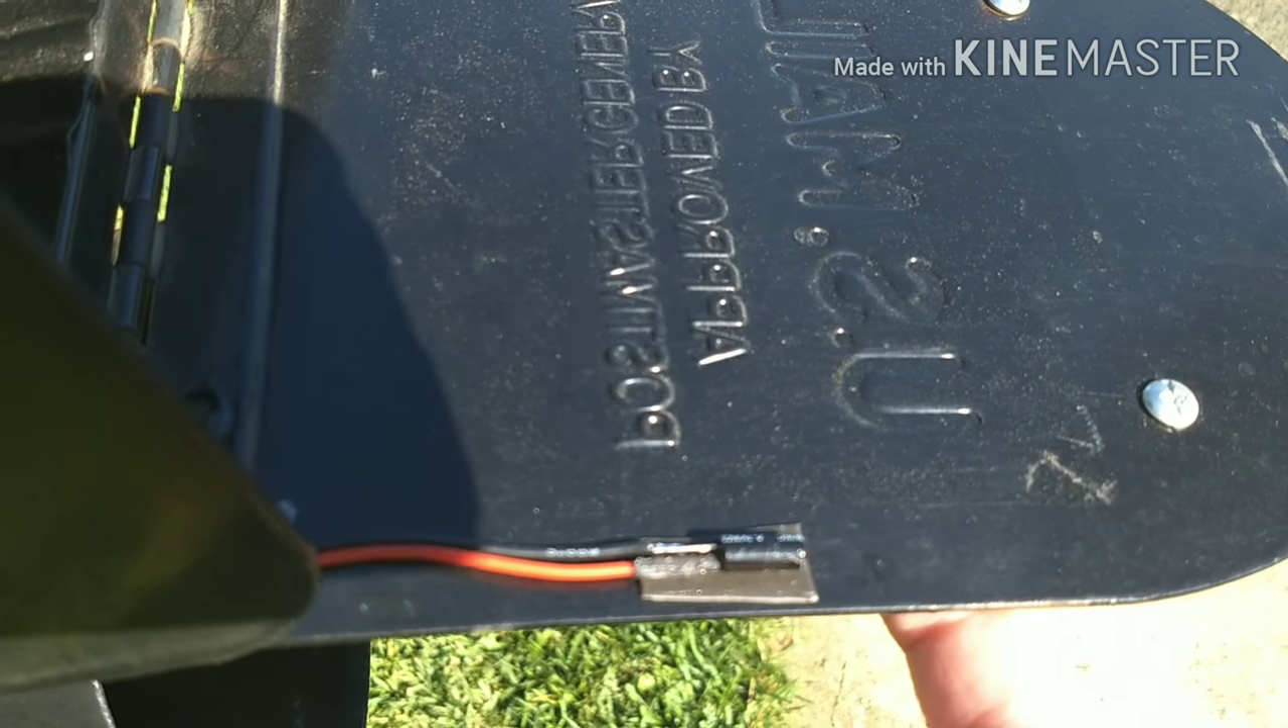I painted it black to match and then I run the wire underneath and then I just come down and I just stuck the sensor there on the door.